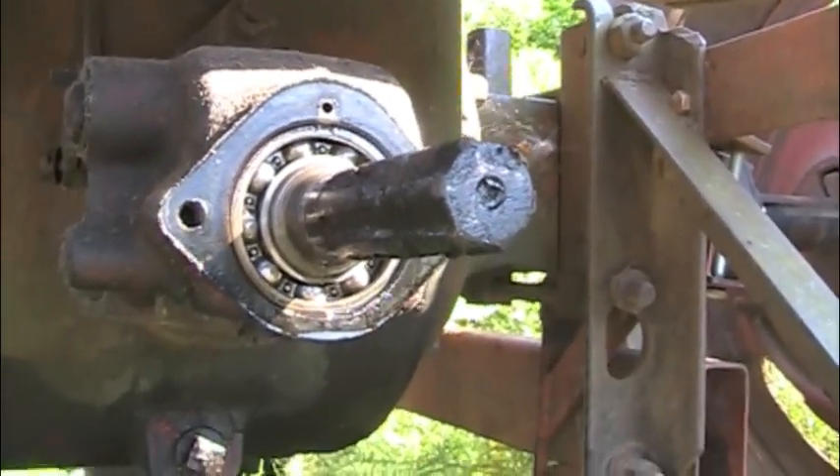Here's the PTO on the tractor with the cover off of it.